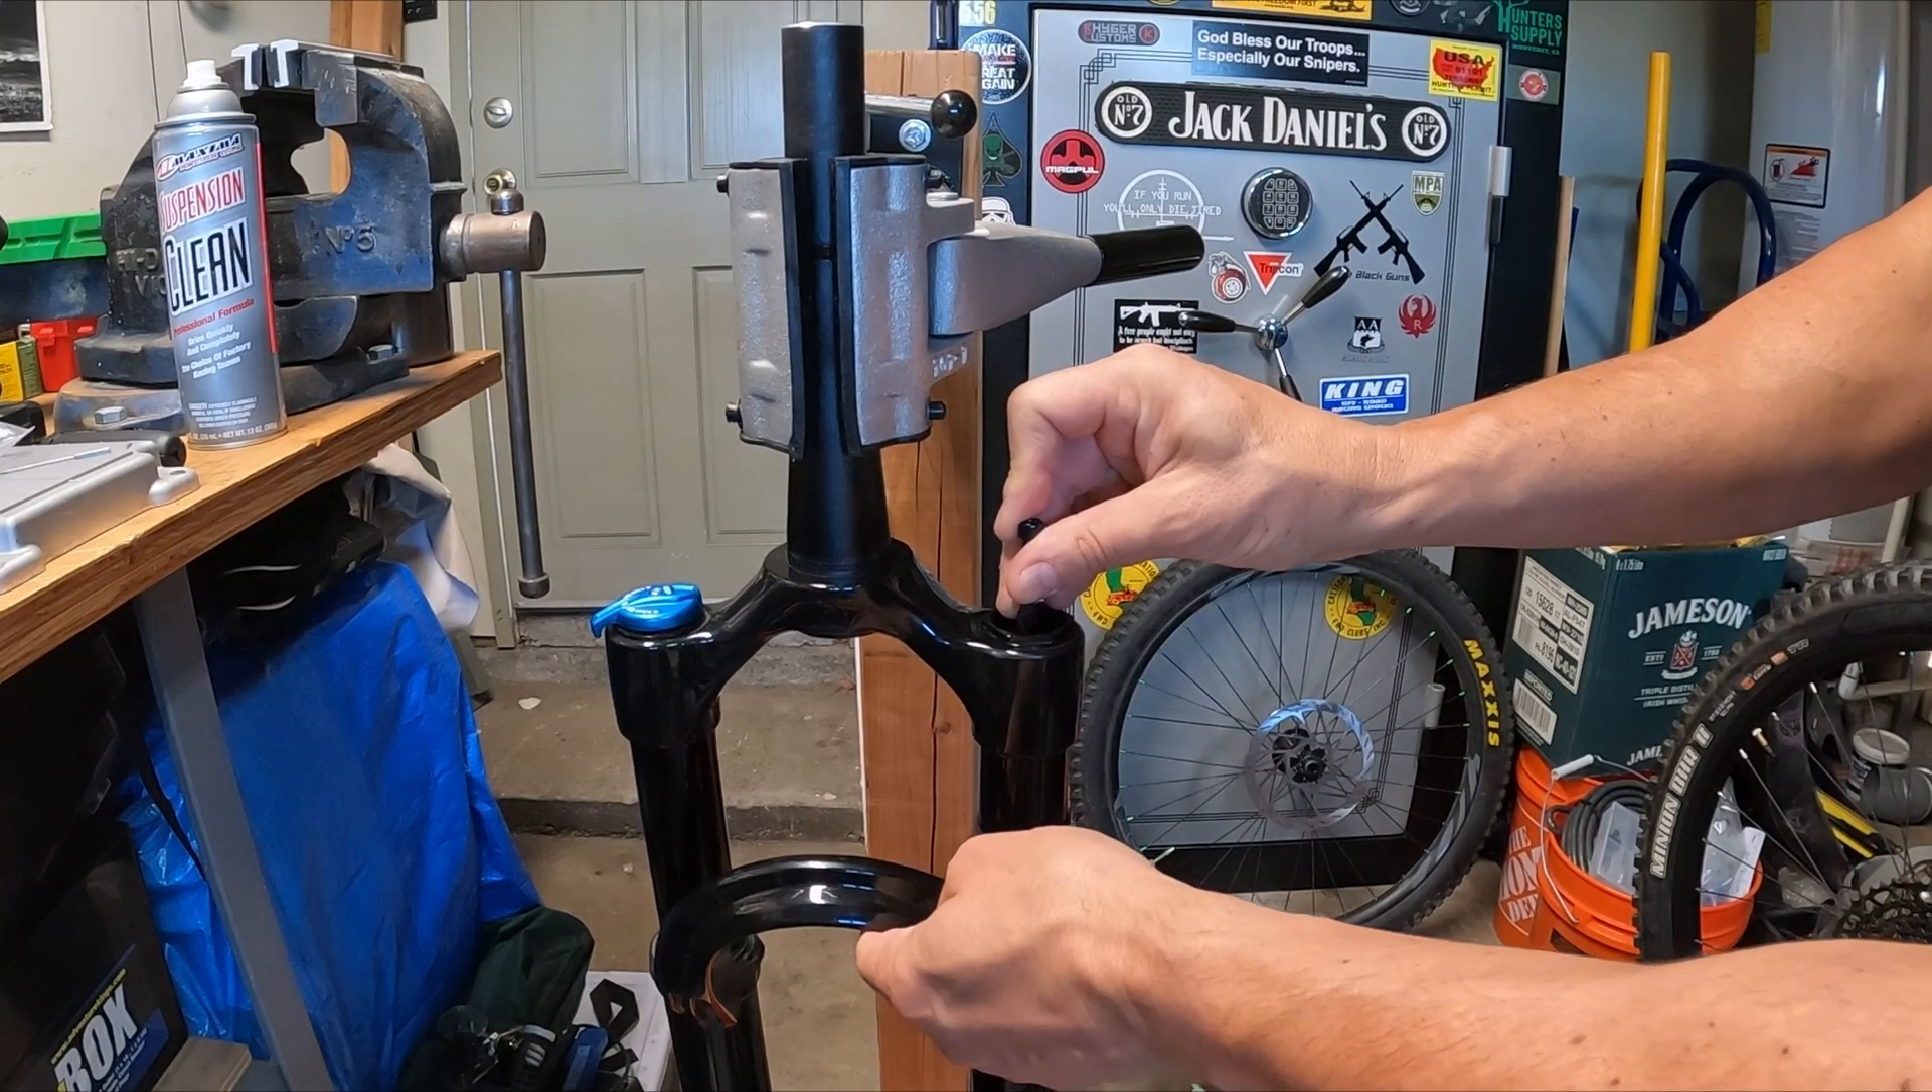Alright got the fork off the bike.